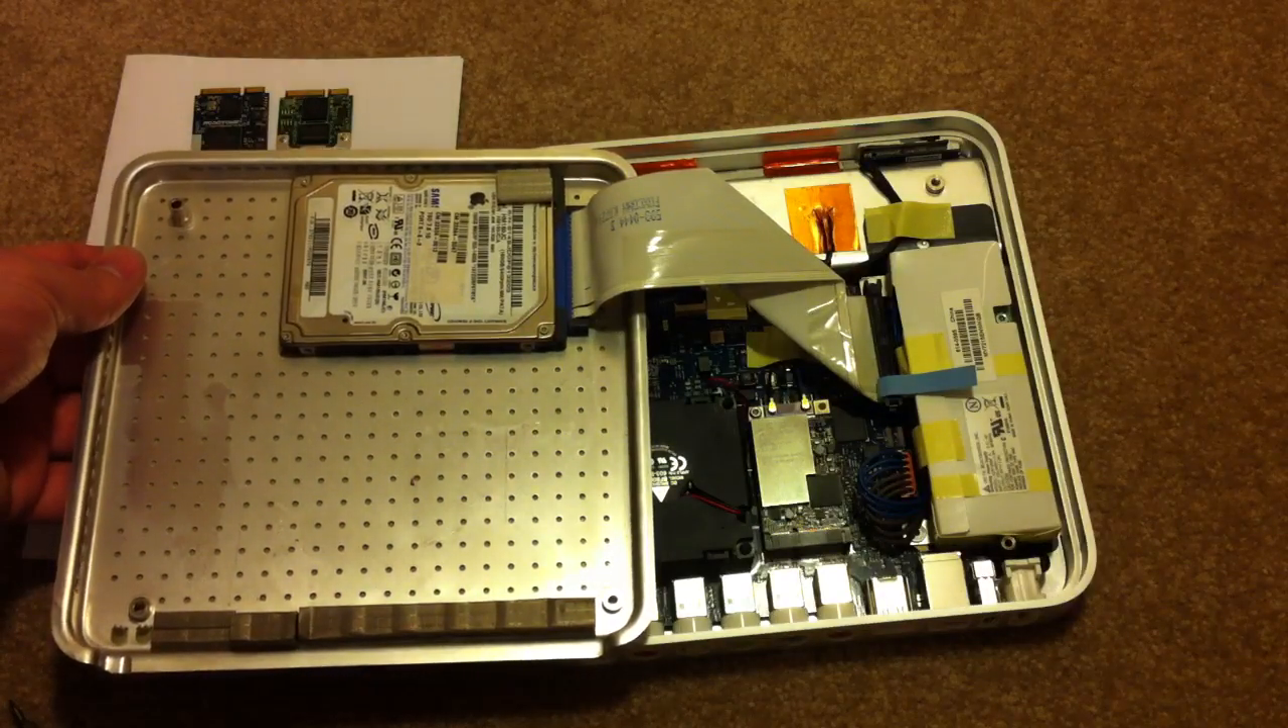You can see the hard drive is screwed onto the bottom of the case and then attached with an IDE cable.